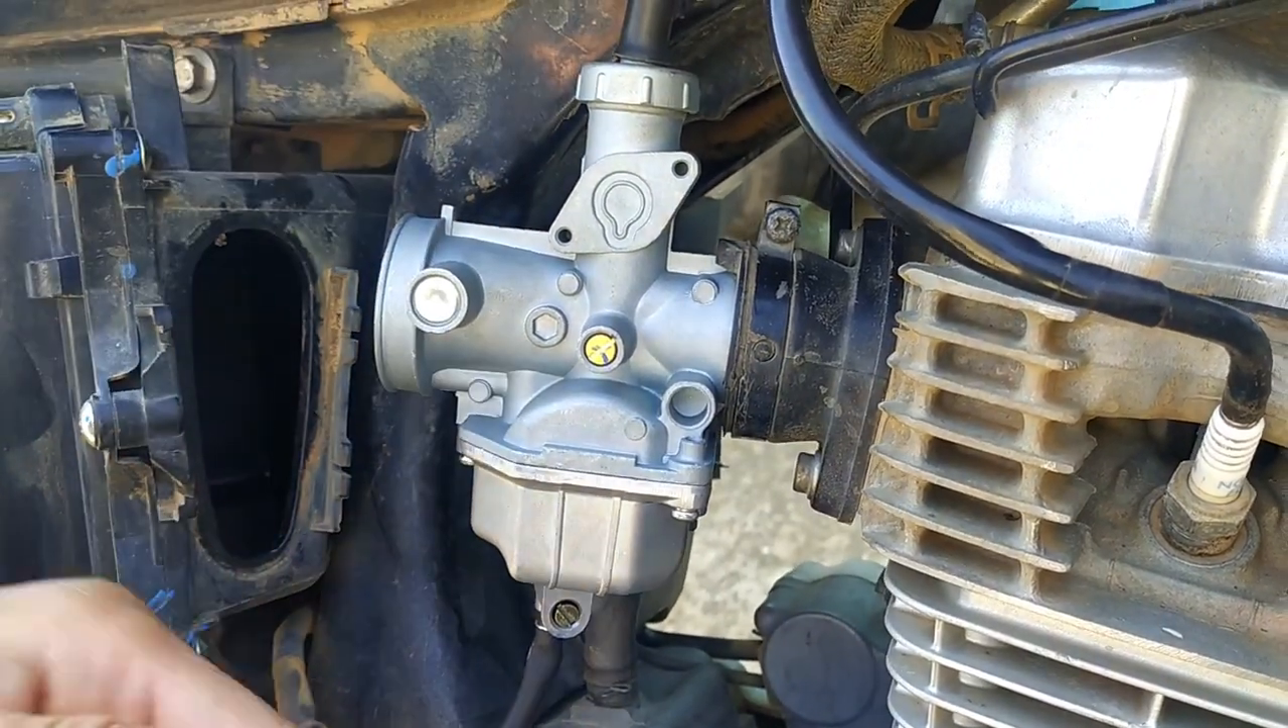Rapaziada, então o carburador está encaixado no lugar.